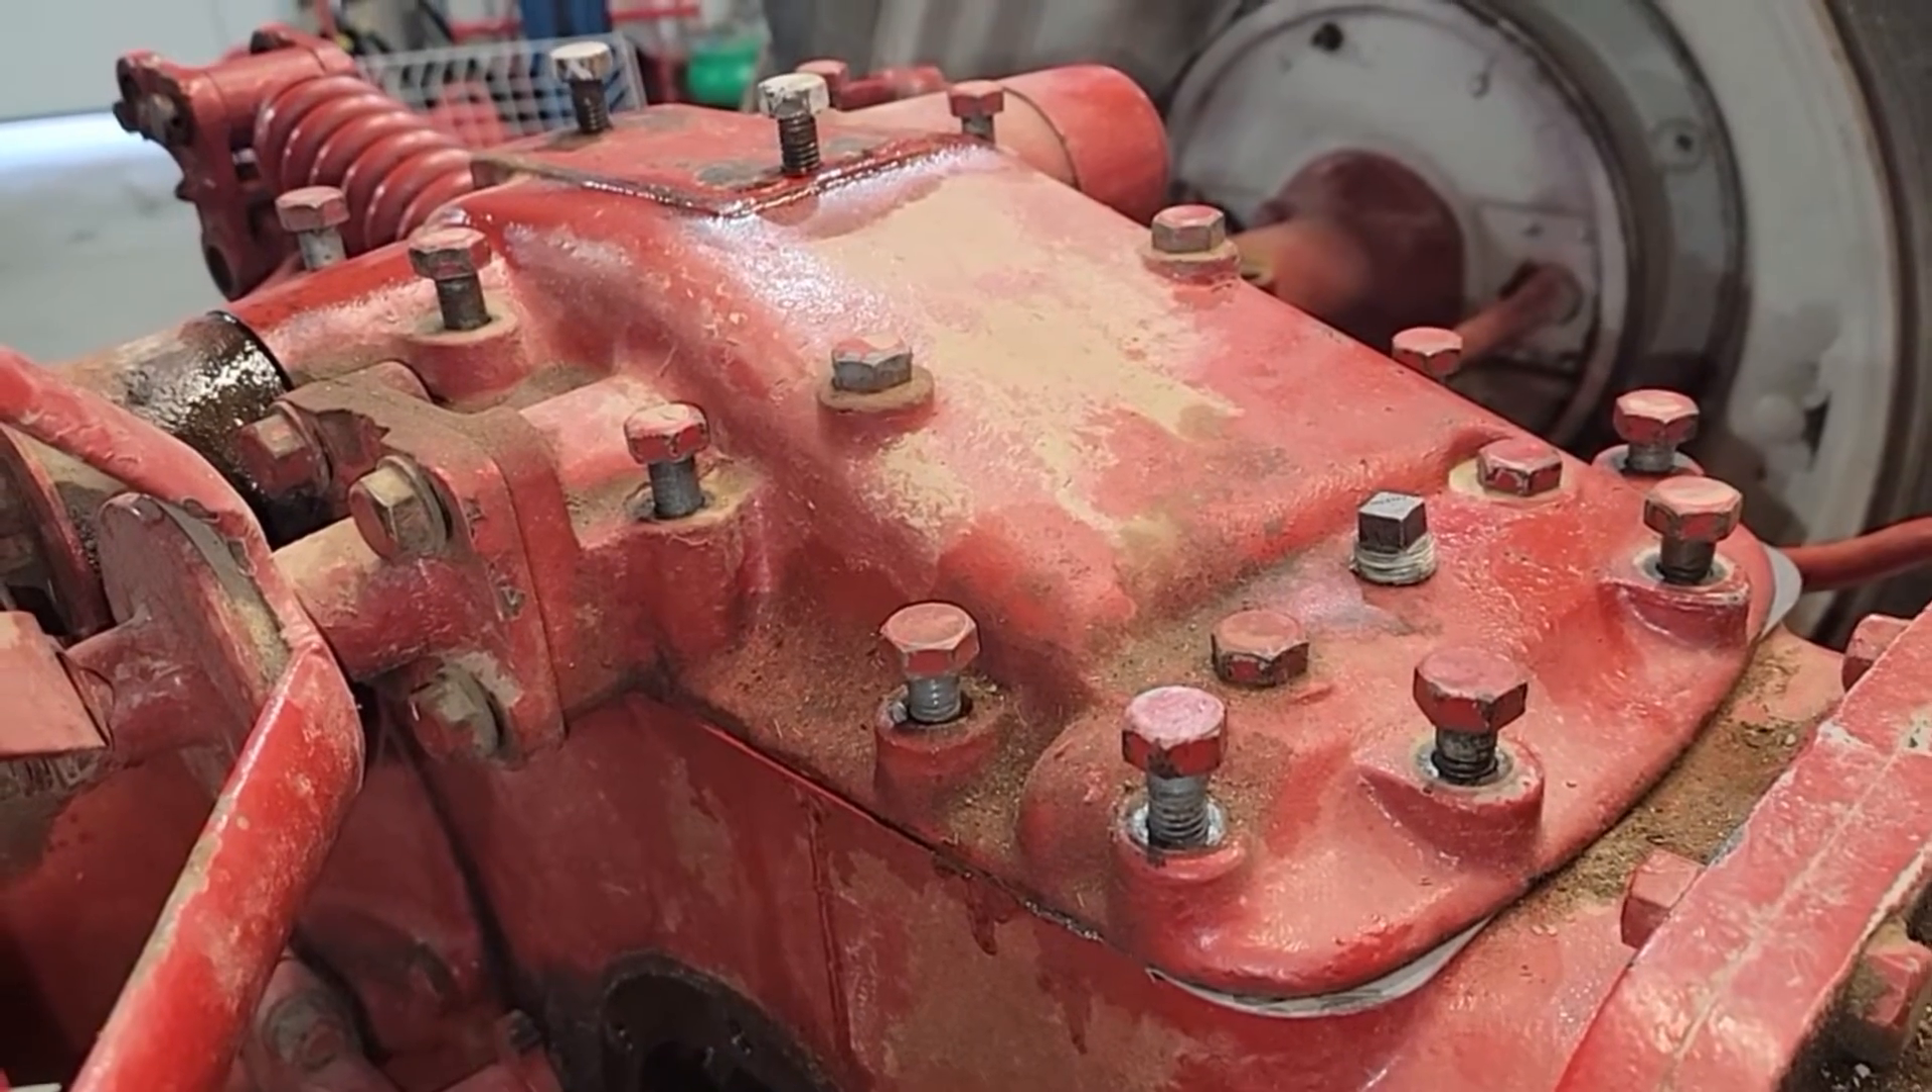So now that the top cover is on, it's not tightened down, but all the bolts are in the holes.